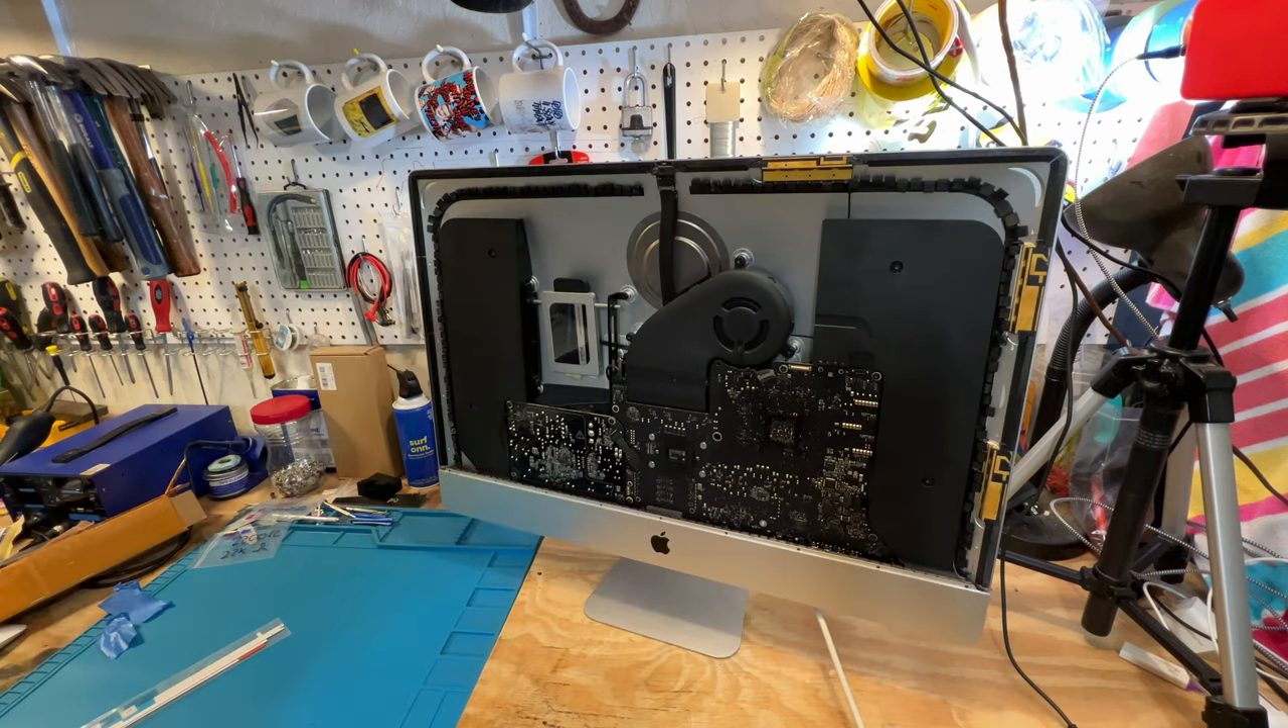Okay, so we've got the screen removed from it here.